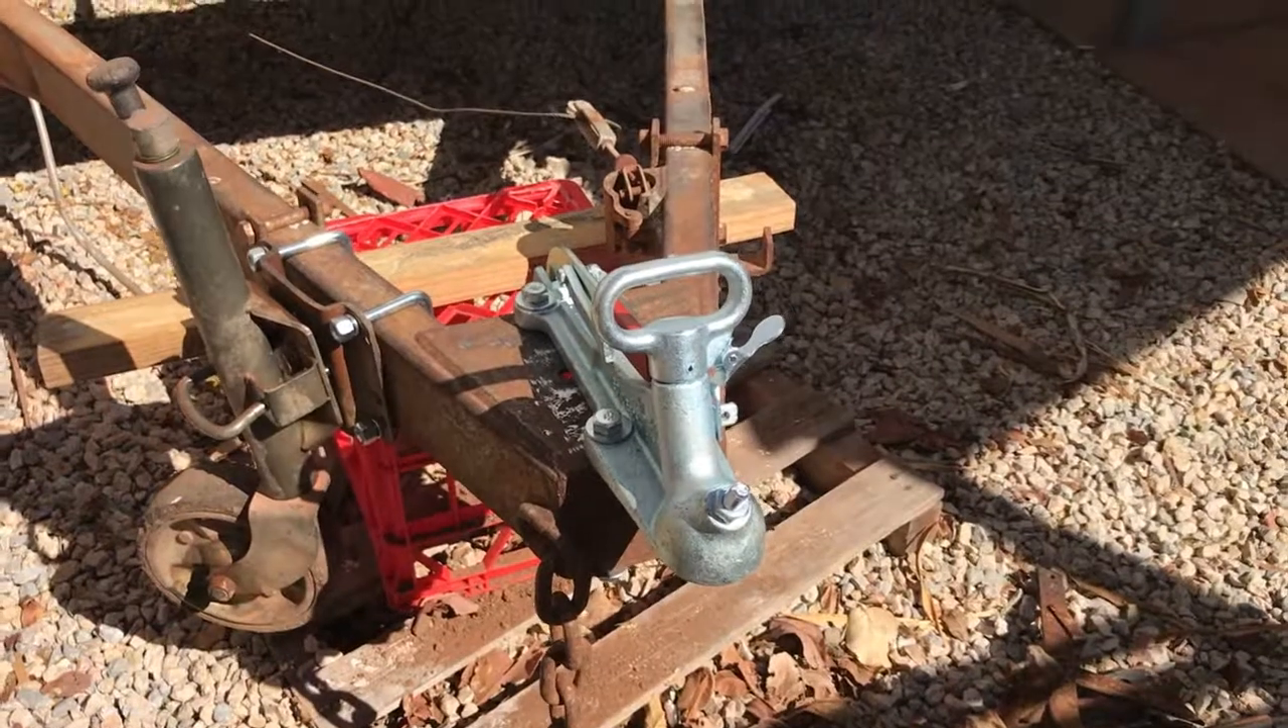Okay so we've got the new tow hitch and jockey wheel in place obviously bolts just need to be all tightened up and once everything's painted with the rust kill it'll all blend in beautifully.